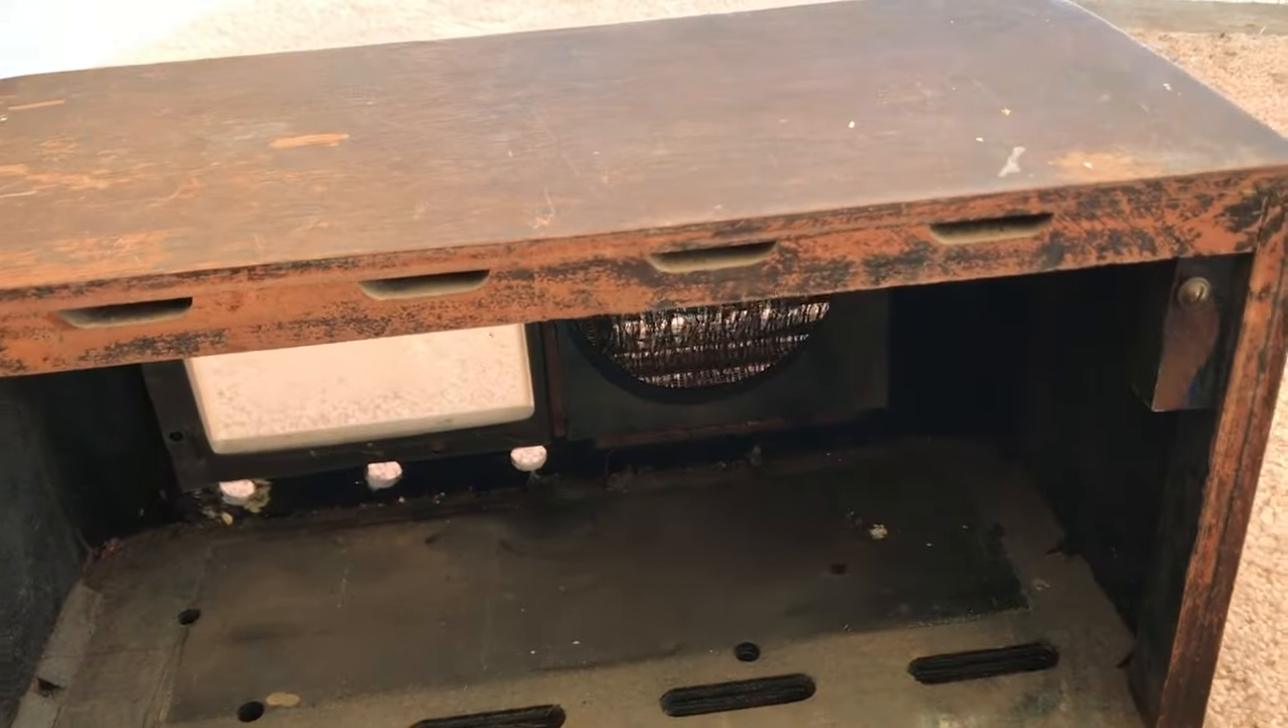All right we got the chassis out of the thing.